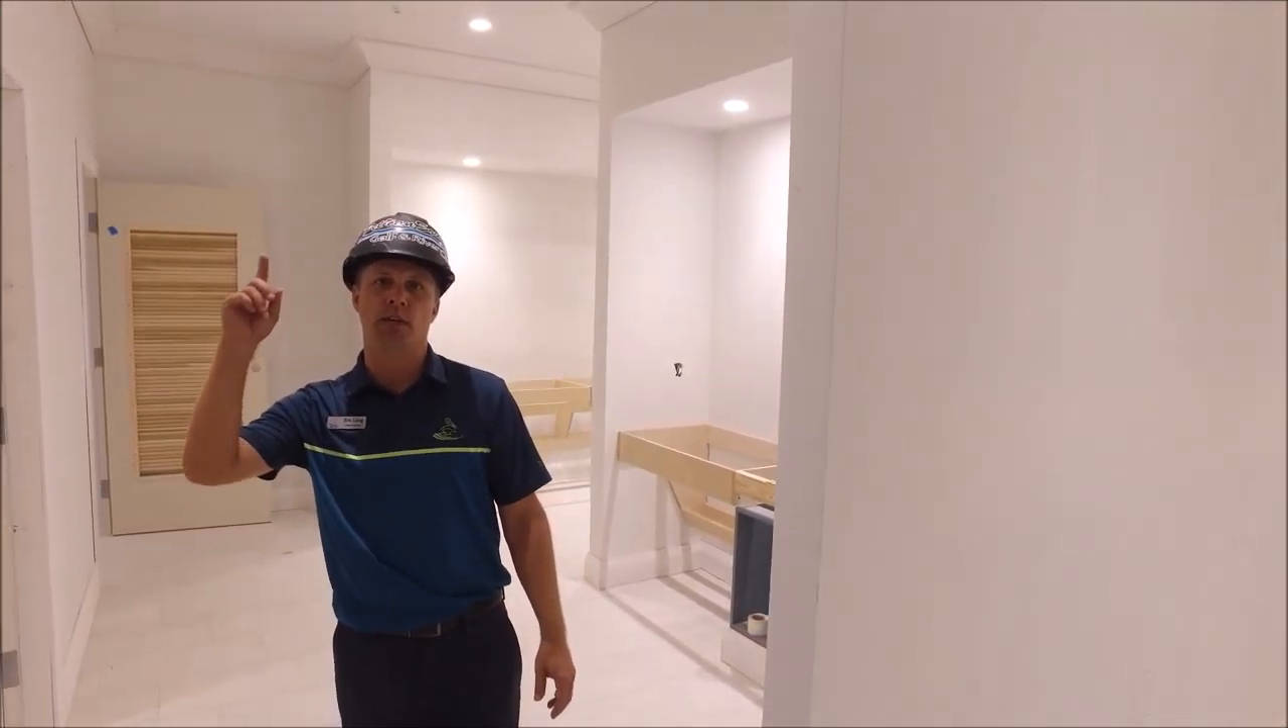You can see that they started putting in the baseboards, the crown molding and some more of the cabinetry work.